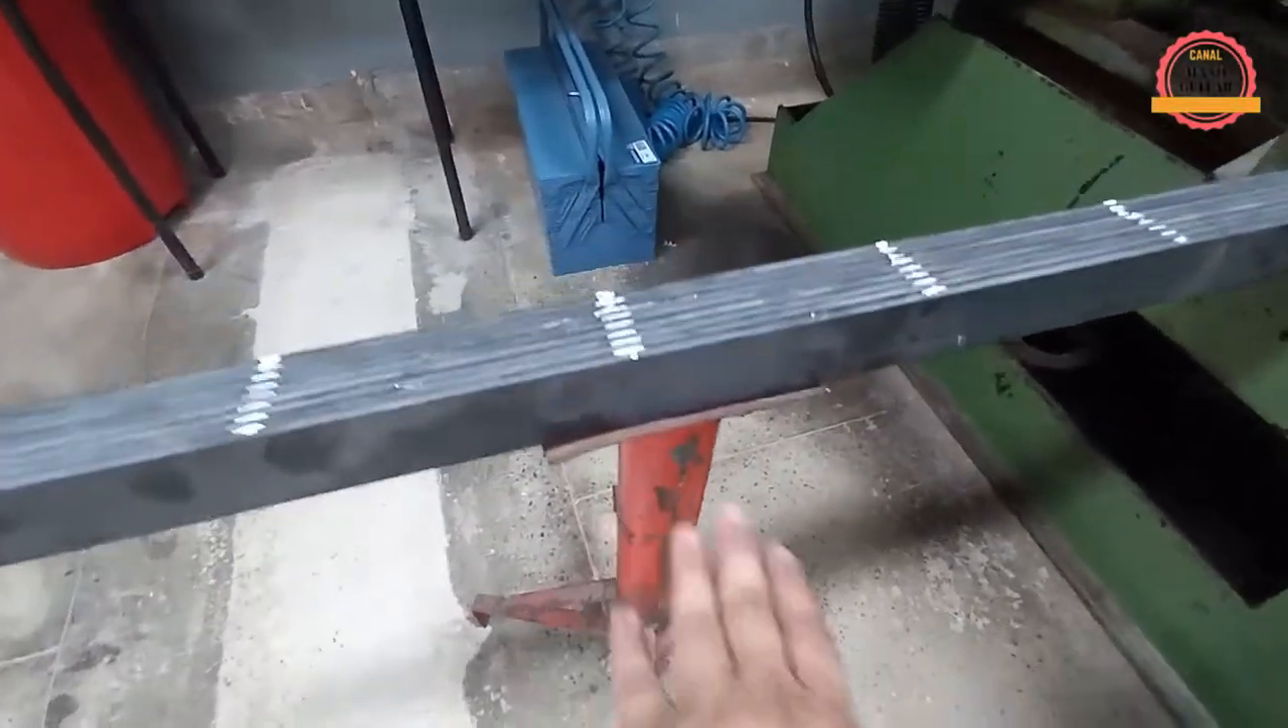Coloquei as barras chatas em cima desse suporte, né?